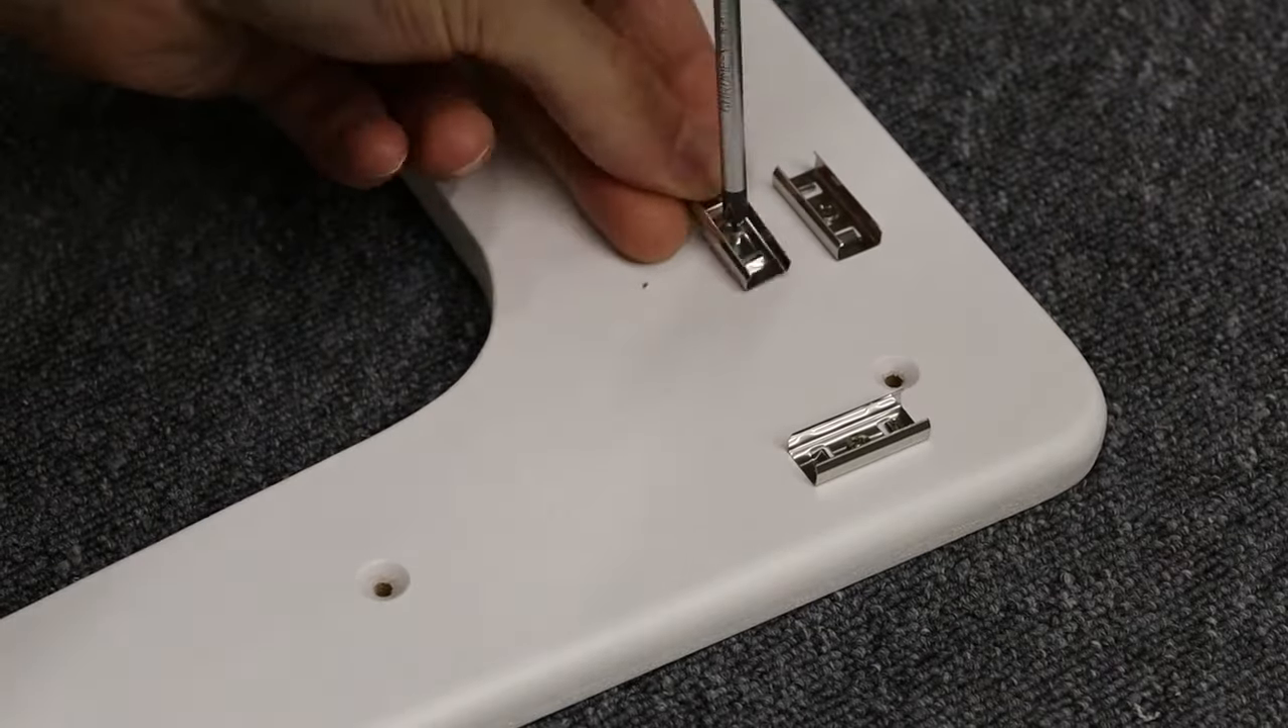After adding screw holes and white paint I installed the metal brackets which will hold the LED strips.